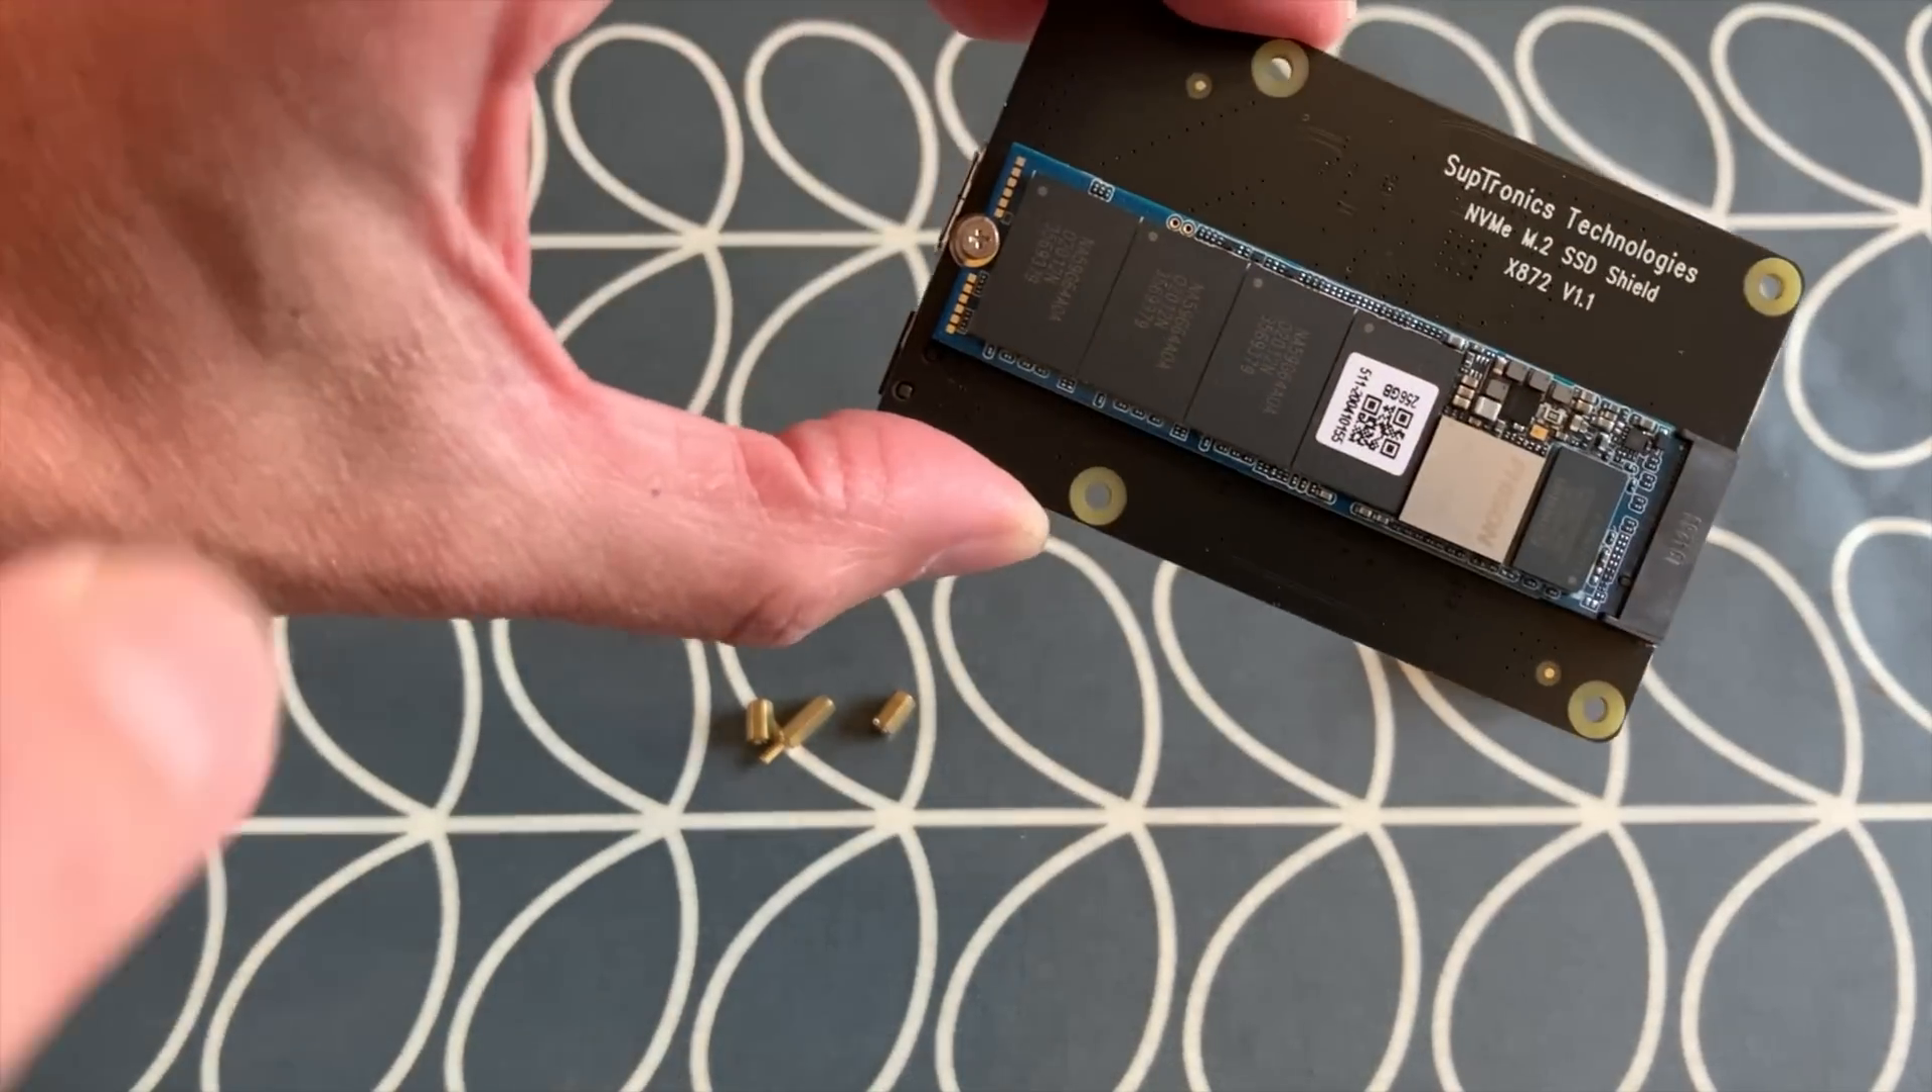This is the adapter you can see I've got a single screw in here holding it down.